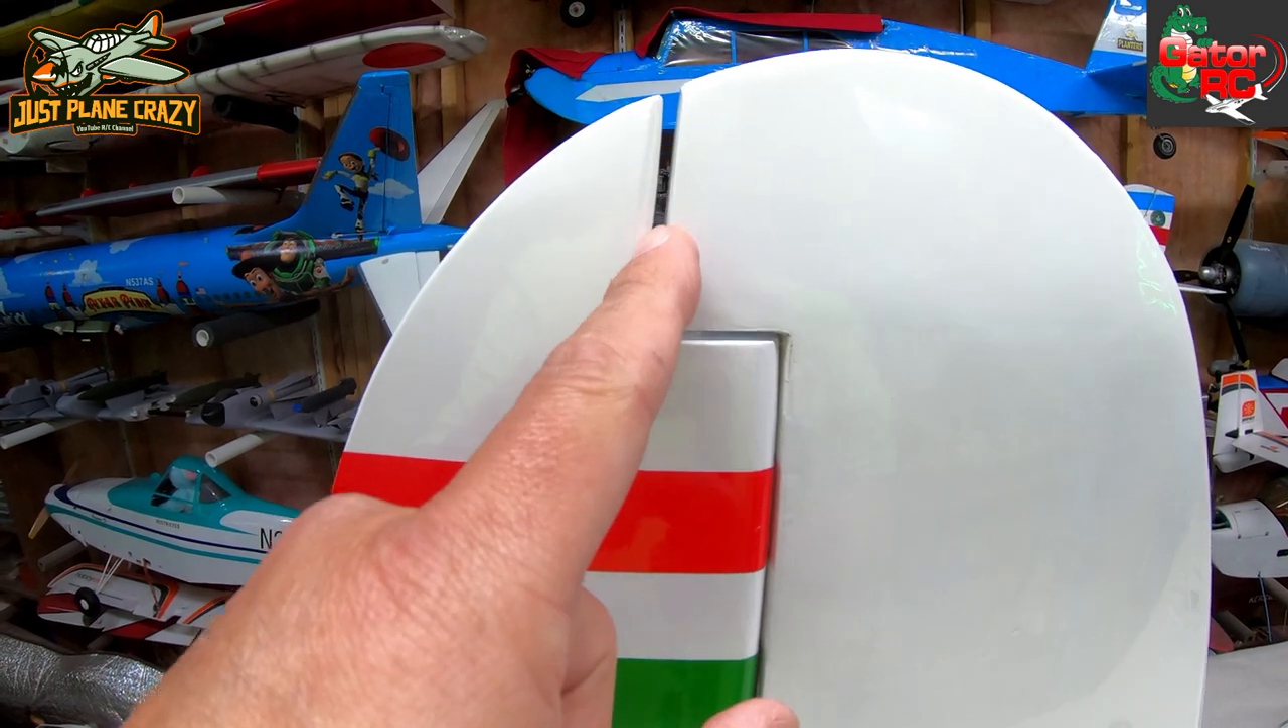Things are just kind of rough dry fit, but there is a little bit of a gap up here that's not as desirable.